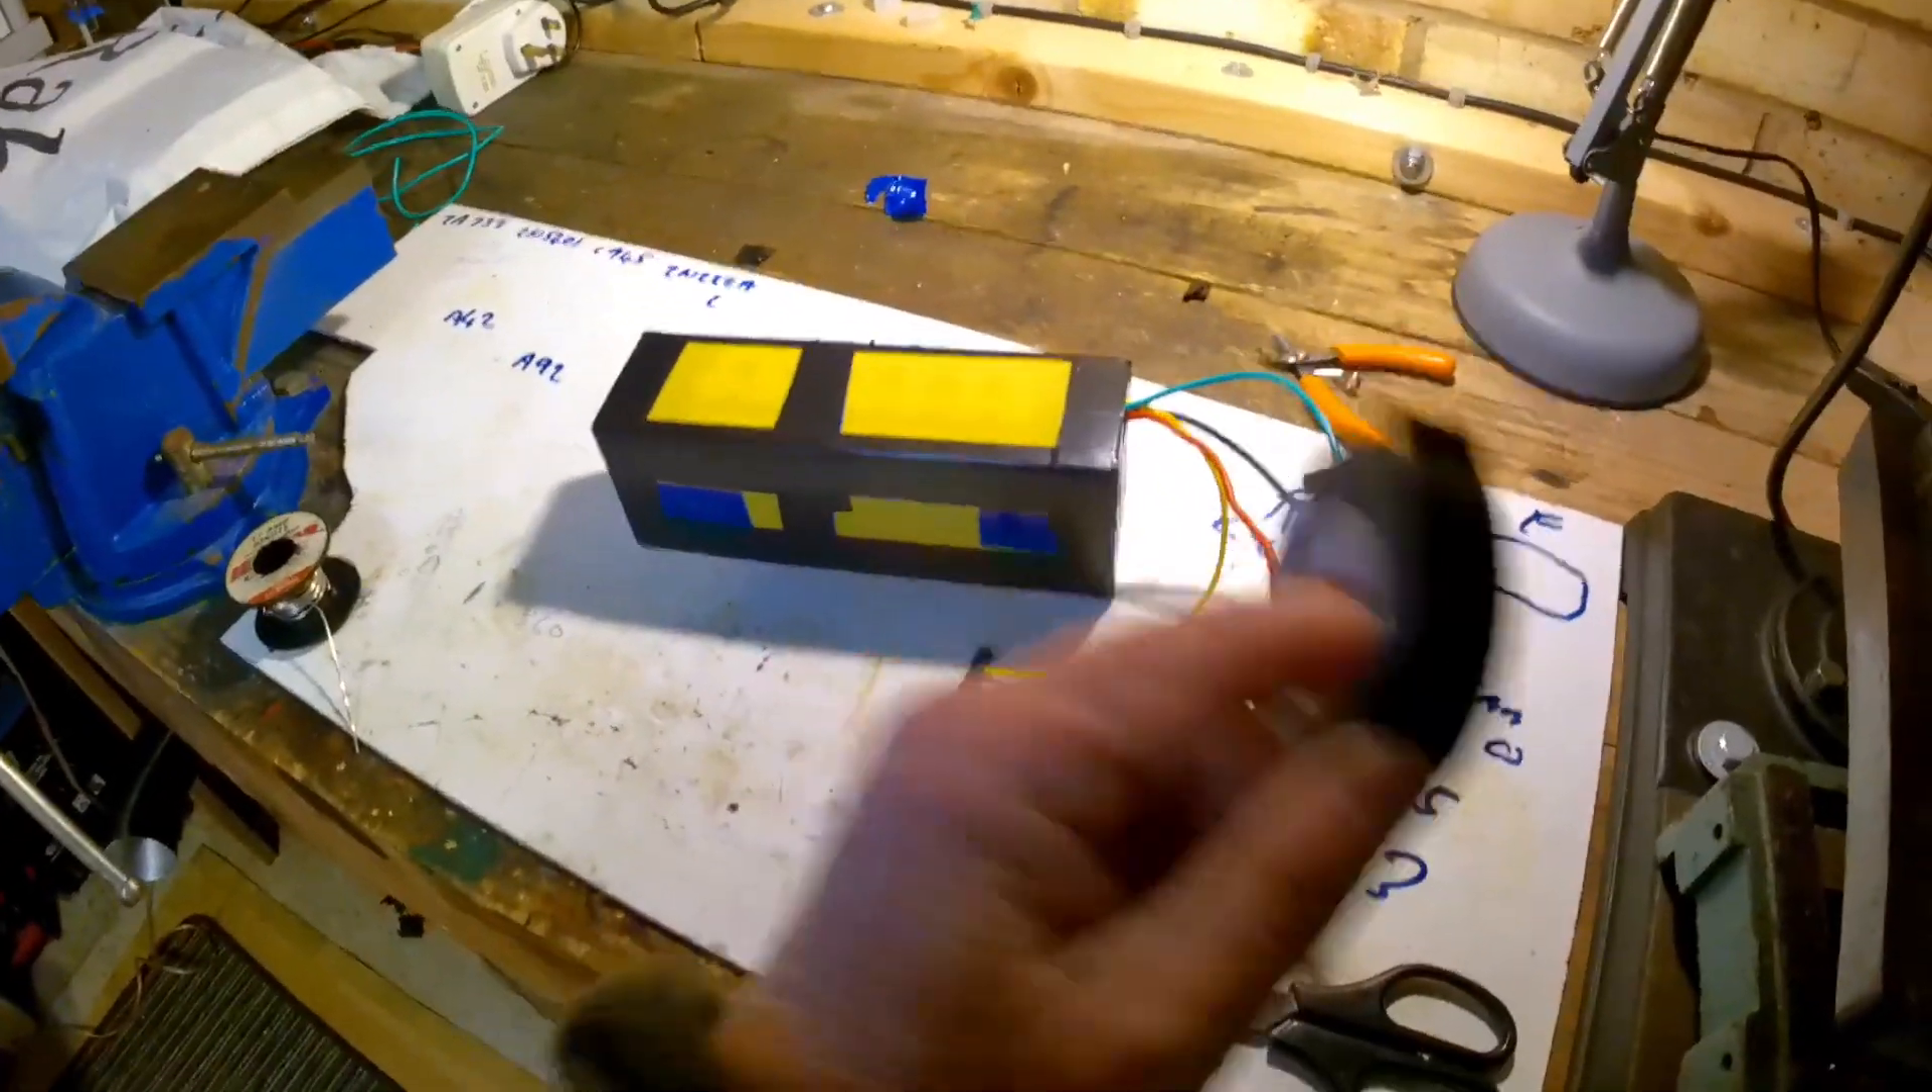So here we've got the battery box taped up I've put several layers of this ordinary insulation tape around it.